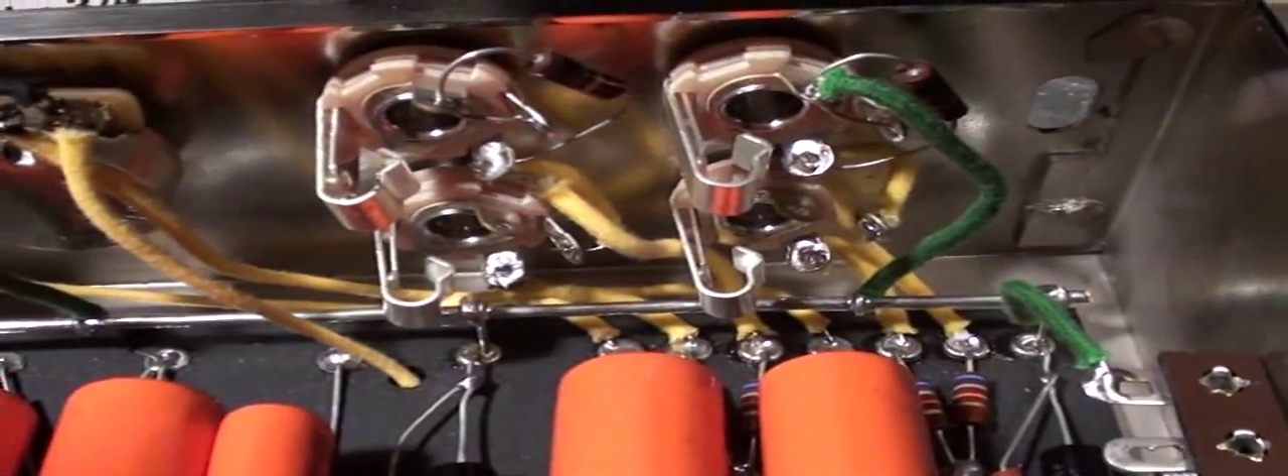Okay so we're back again and we have a completed head assembly I guess you would call it all input jacks are connected.